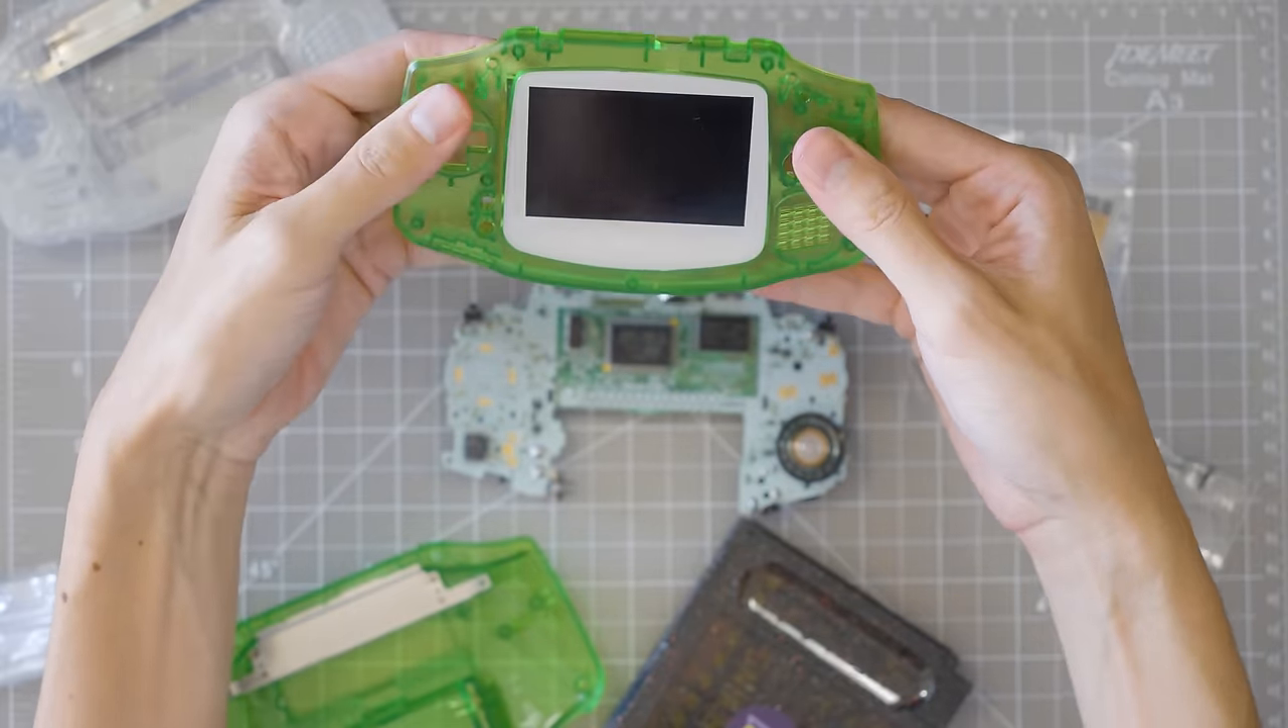The screen will just drop straight in there. Beautiful, perfect fit.